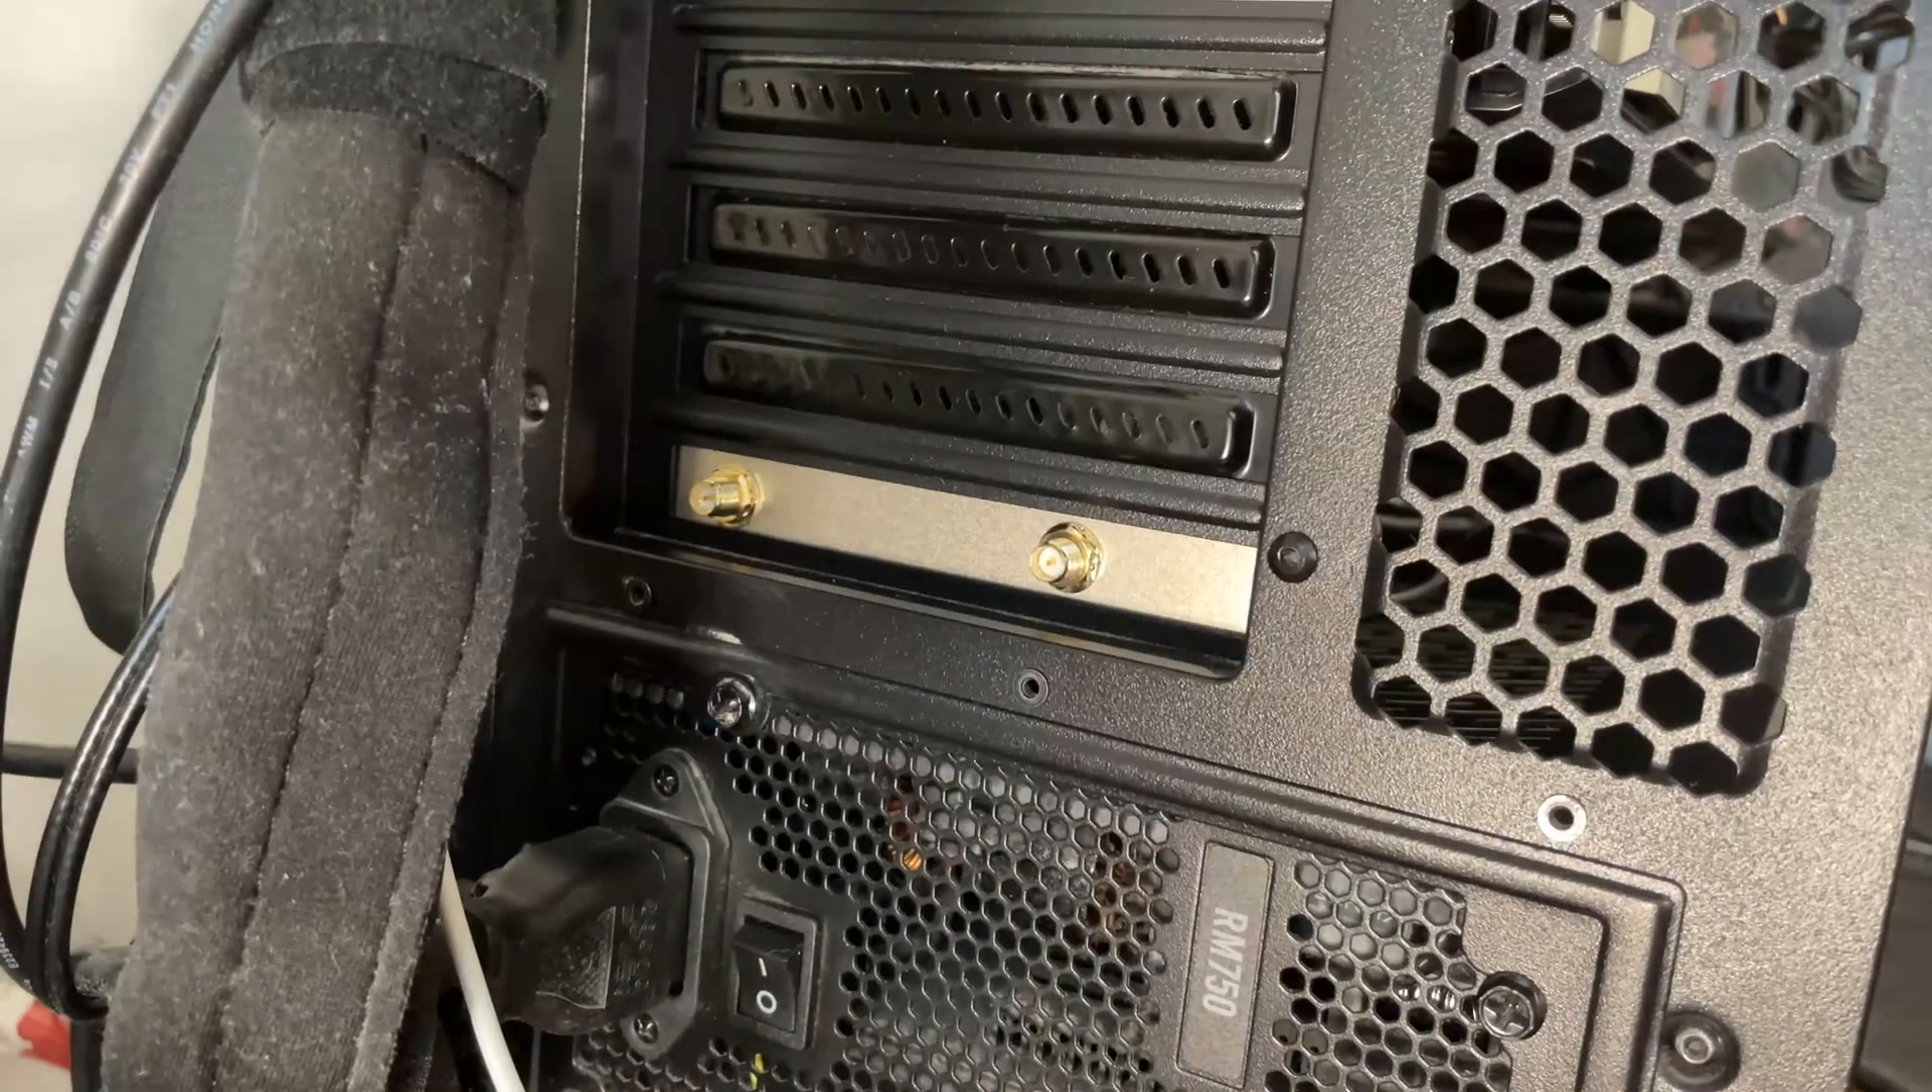We're not done yet because the antenna cables need to be connected as well.